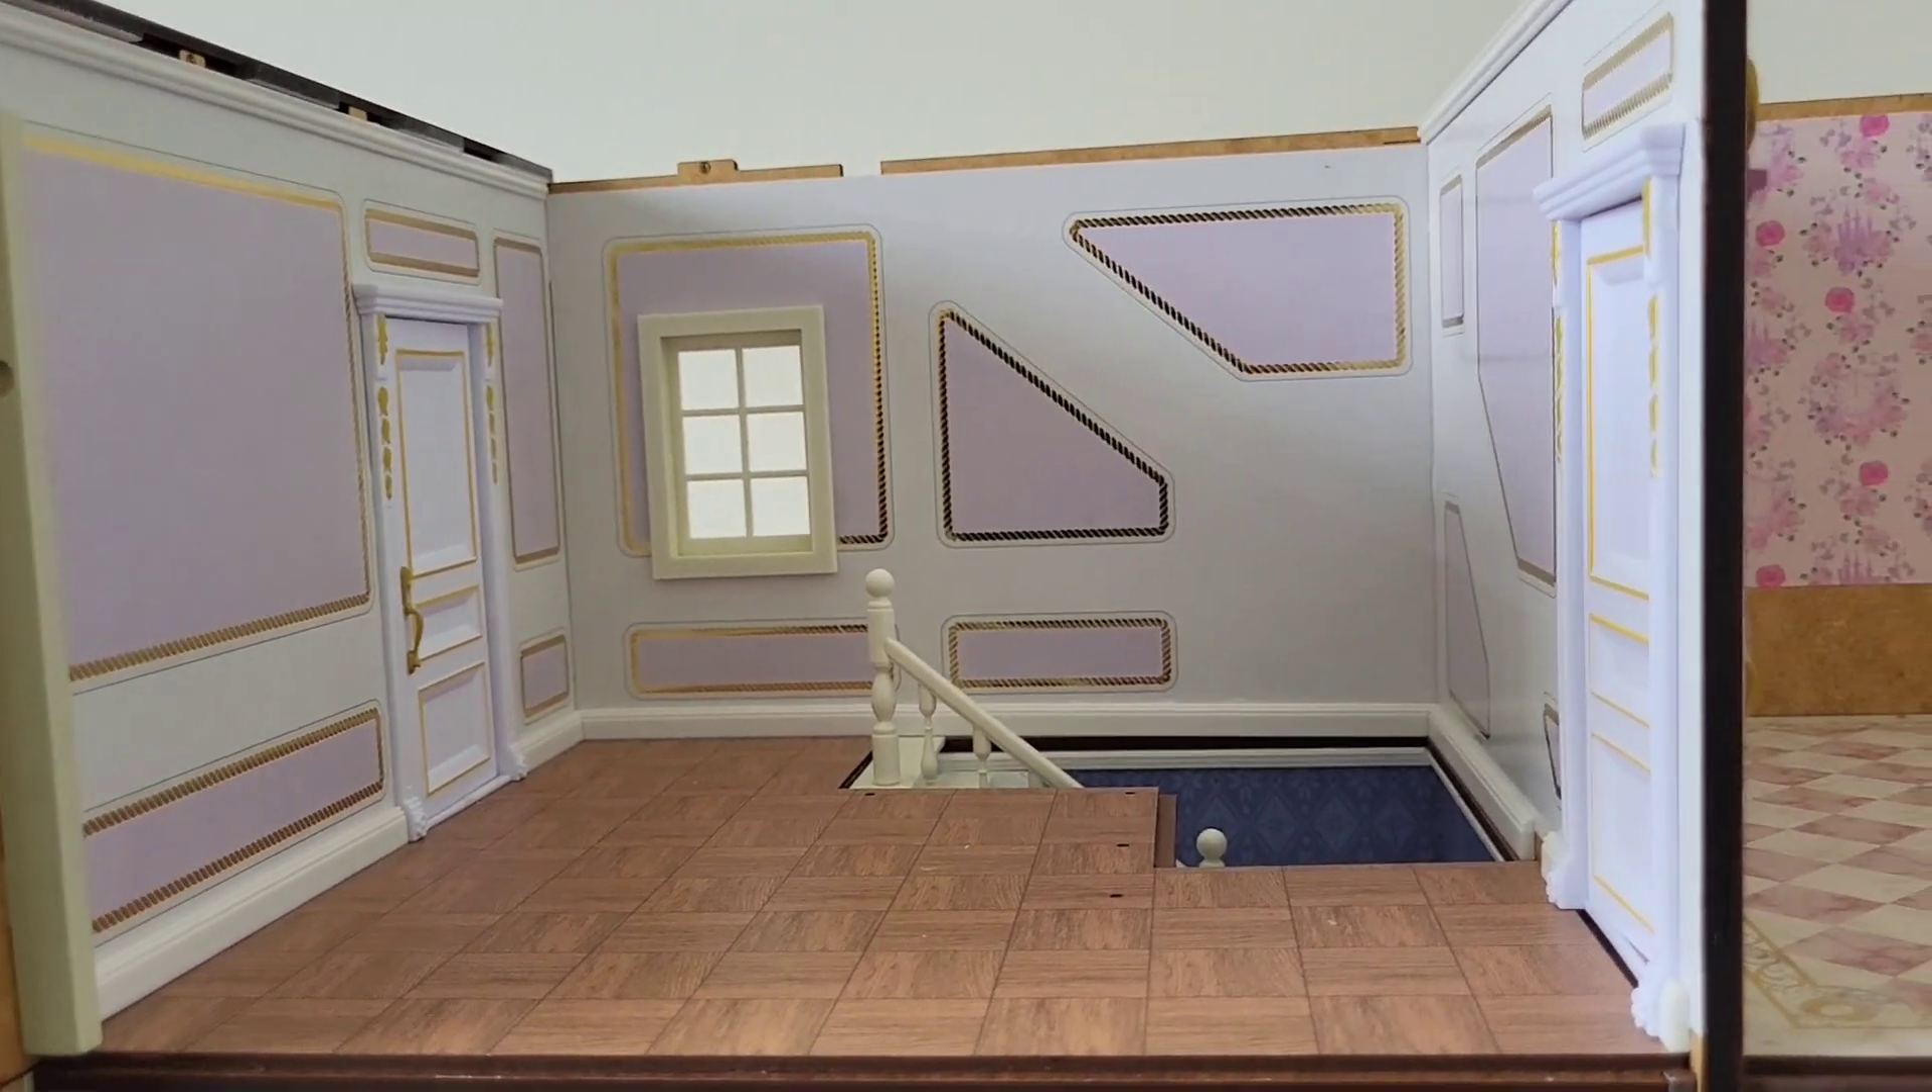Um in this stage we've got our door in now we've got the aristocrats room is pretty much done i mean we need a ceiling and a staircase that's it.